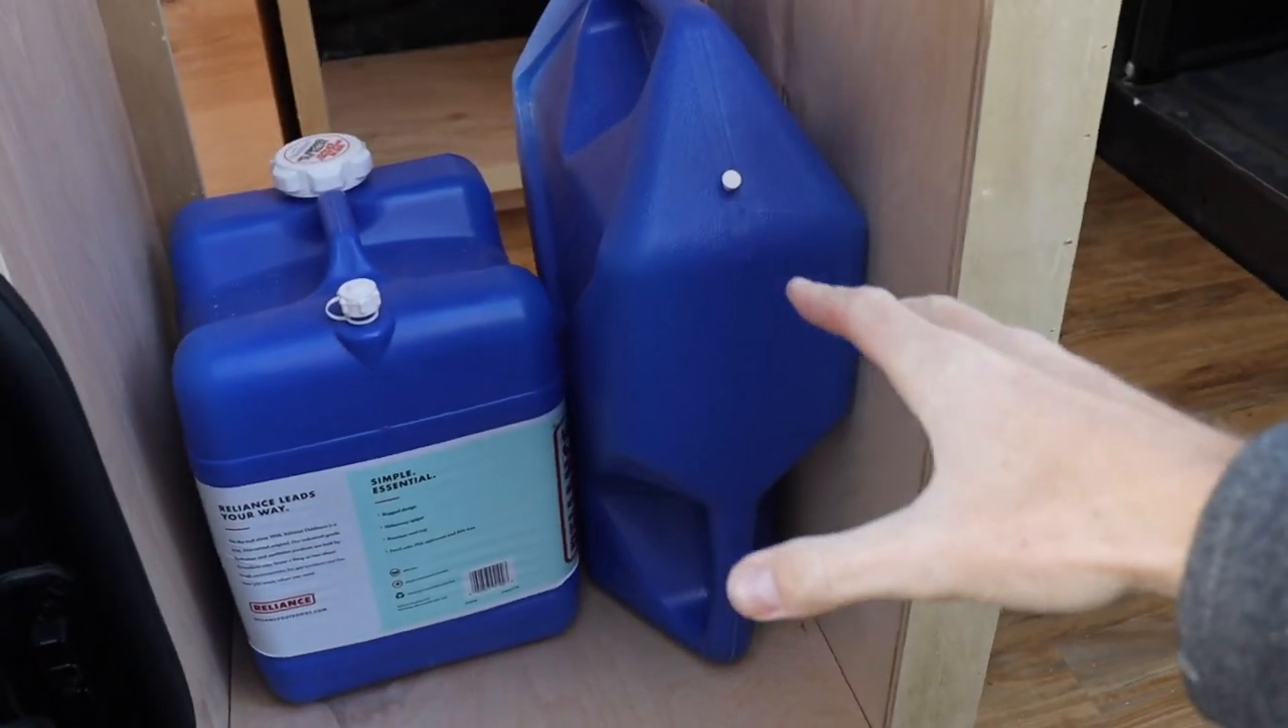And the water jugs fit in here perfectly.